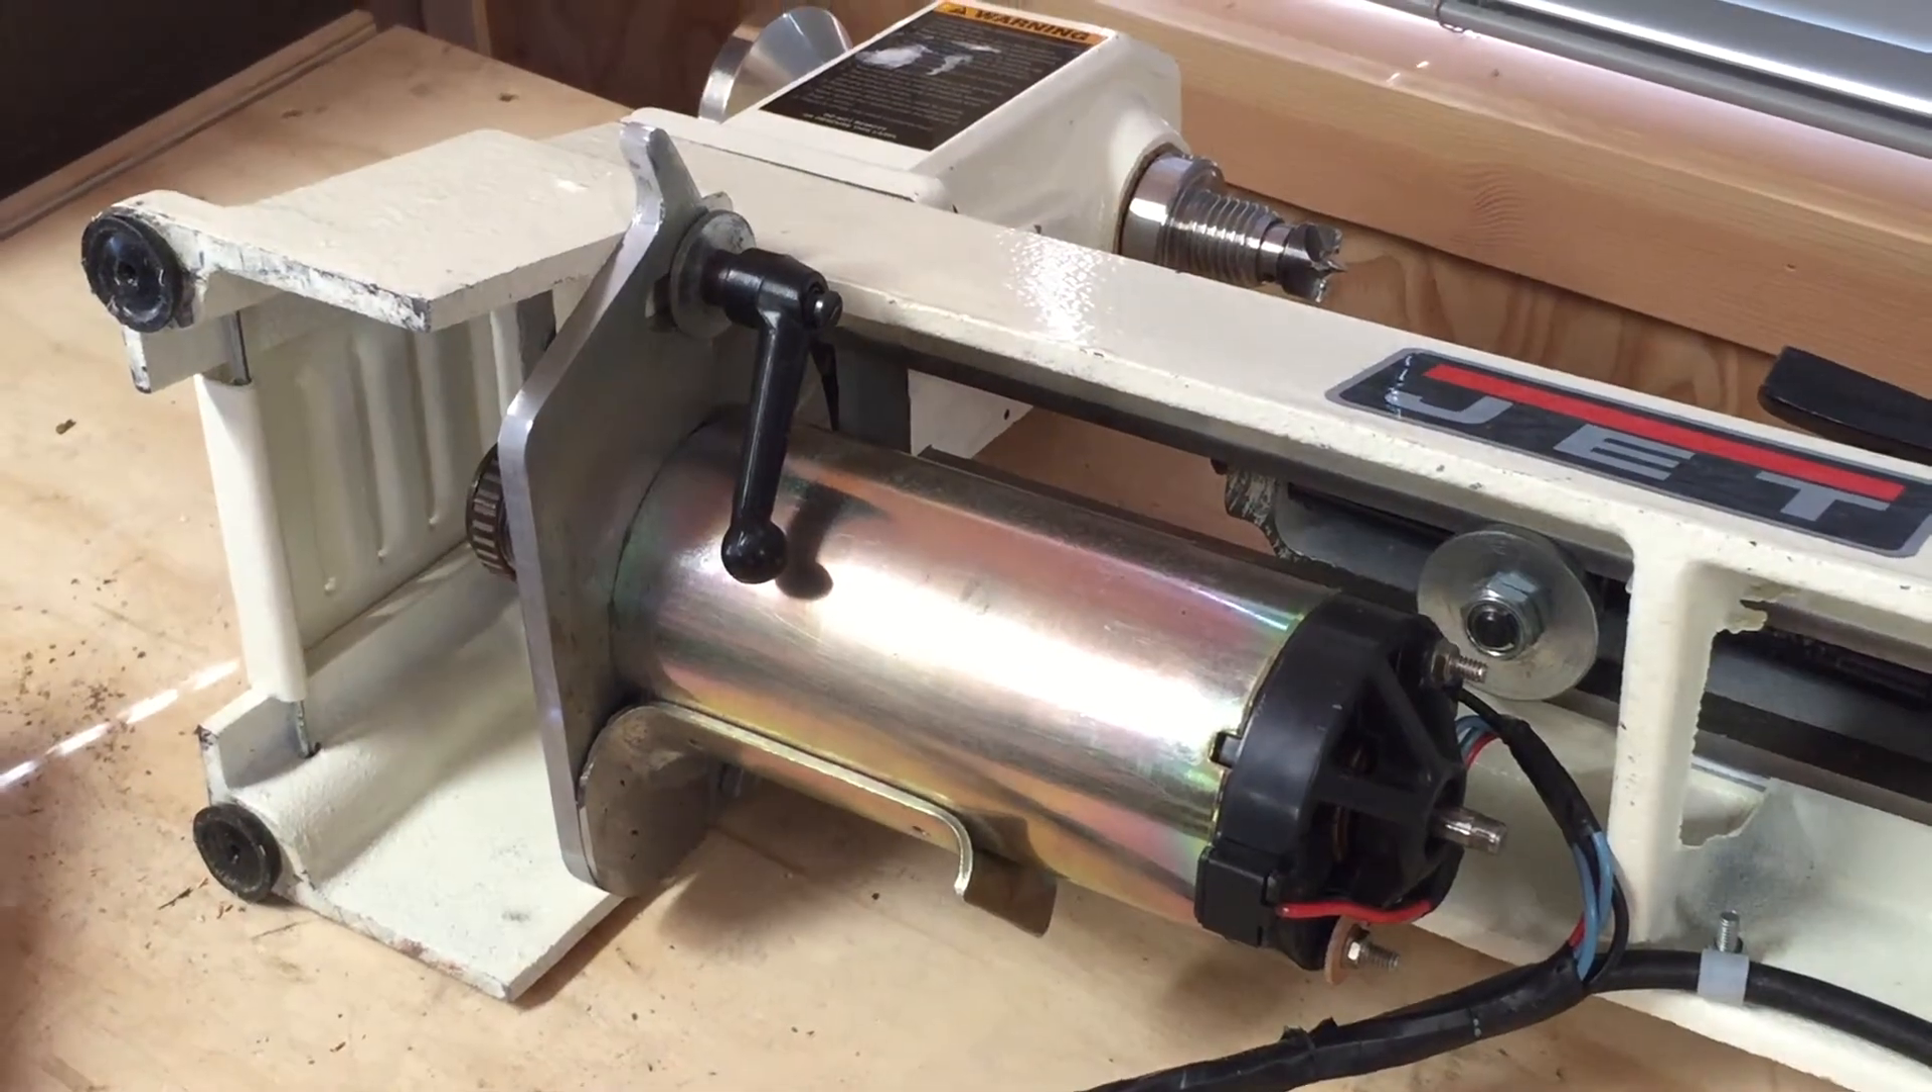And now all I have to do is get this mounted in the lathe and wired up. We're getting close. Here's the motor mounted in the lathe.